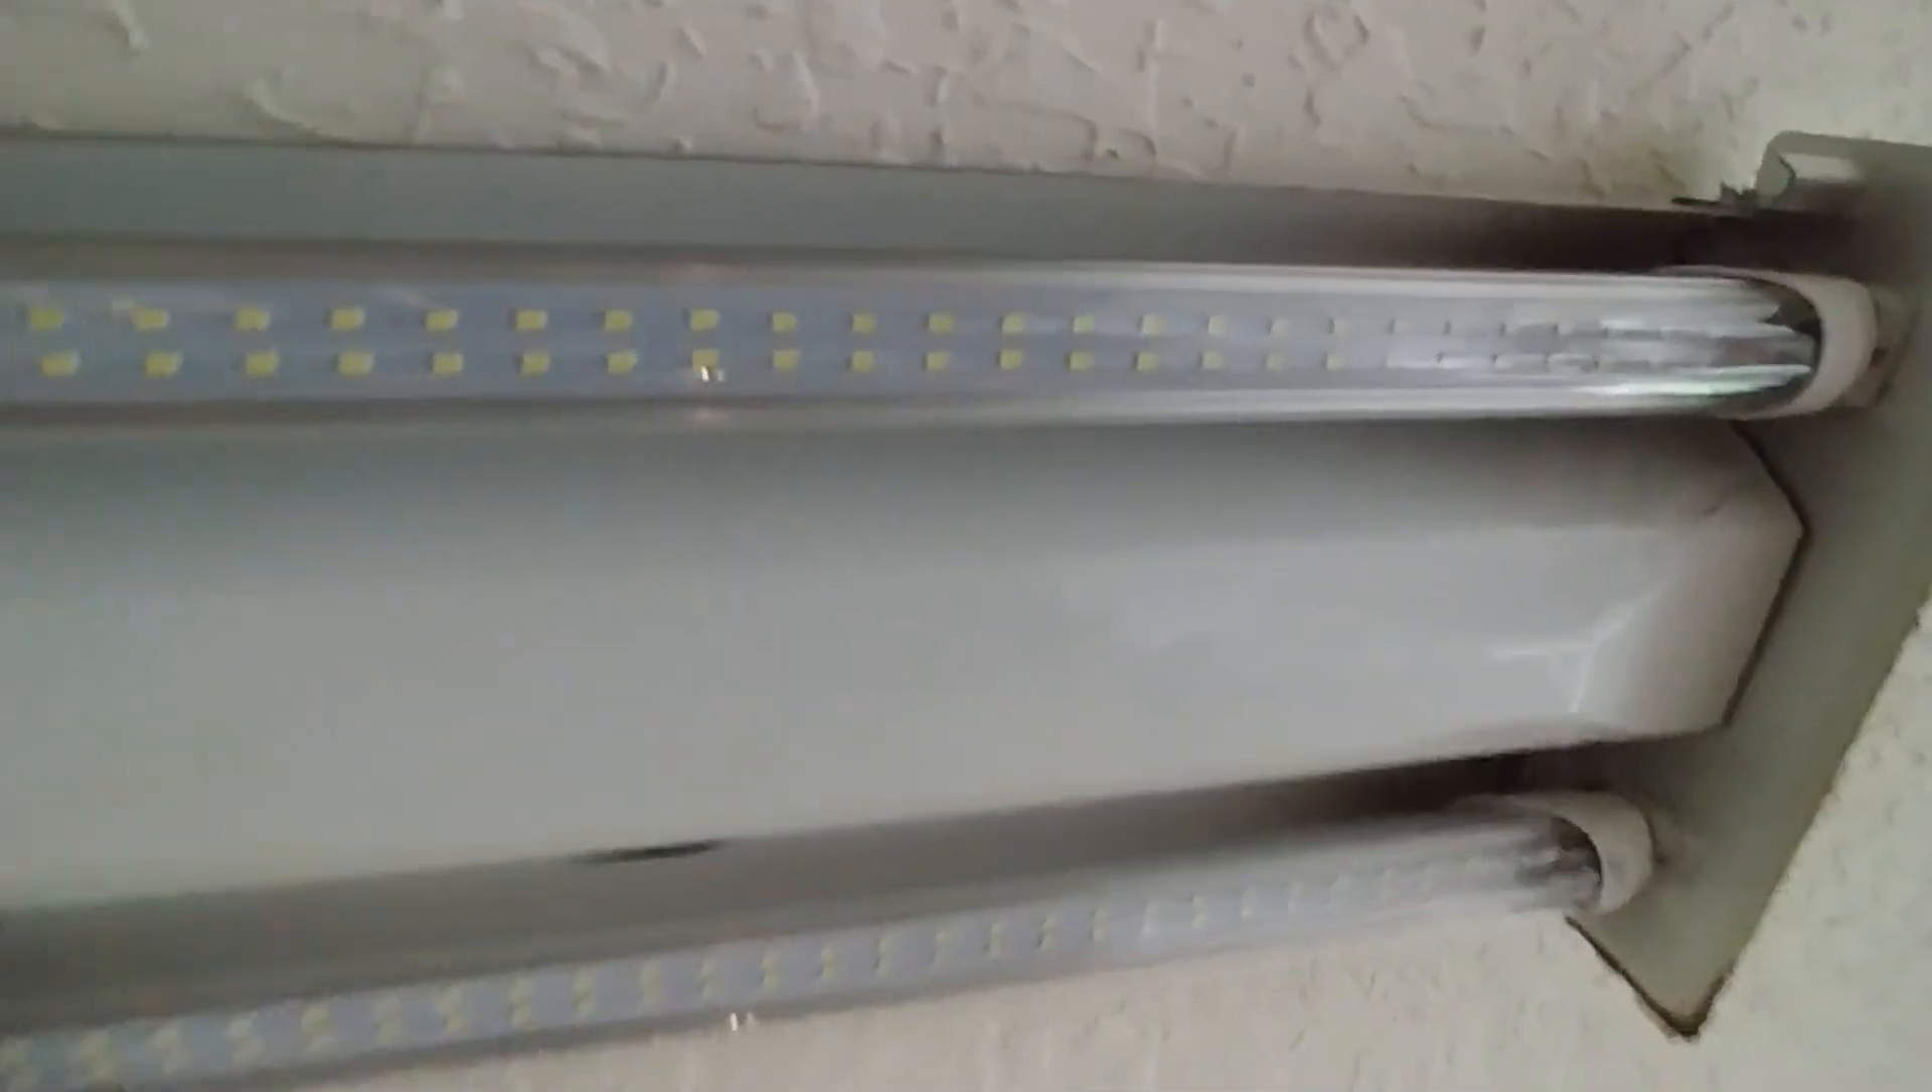I have put the cover back I've installed the two LED t8 lamps.